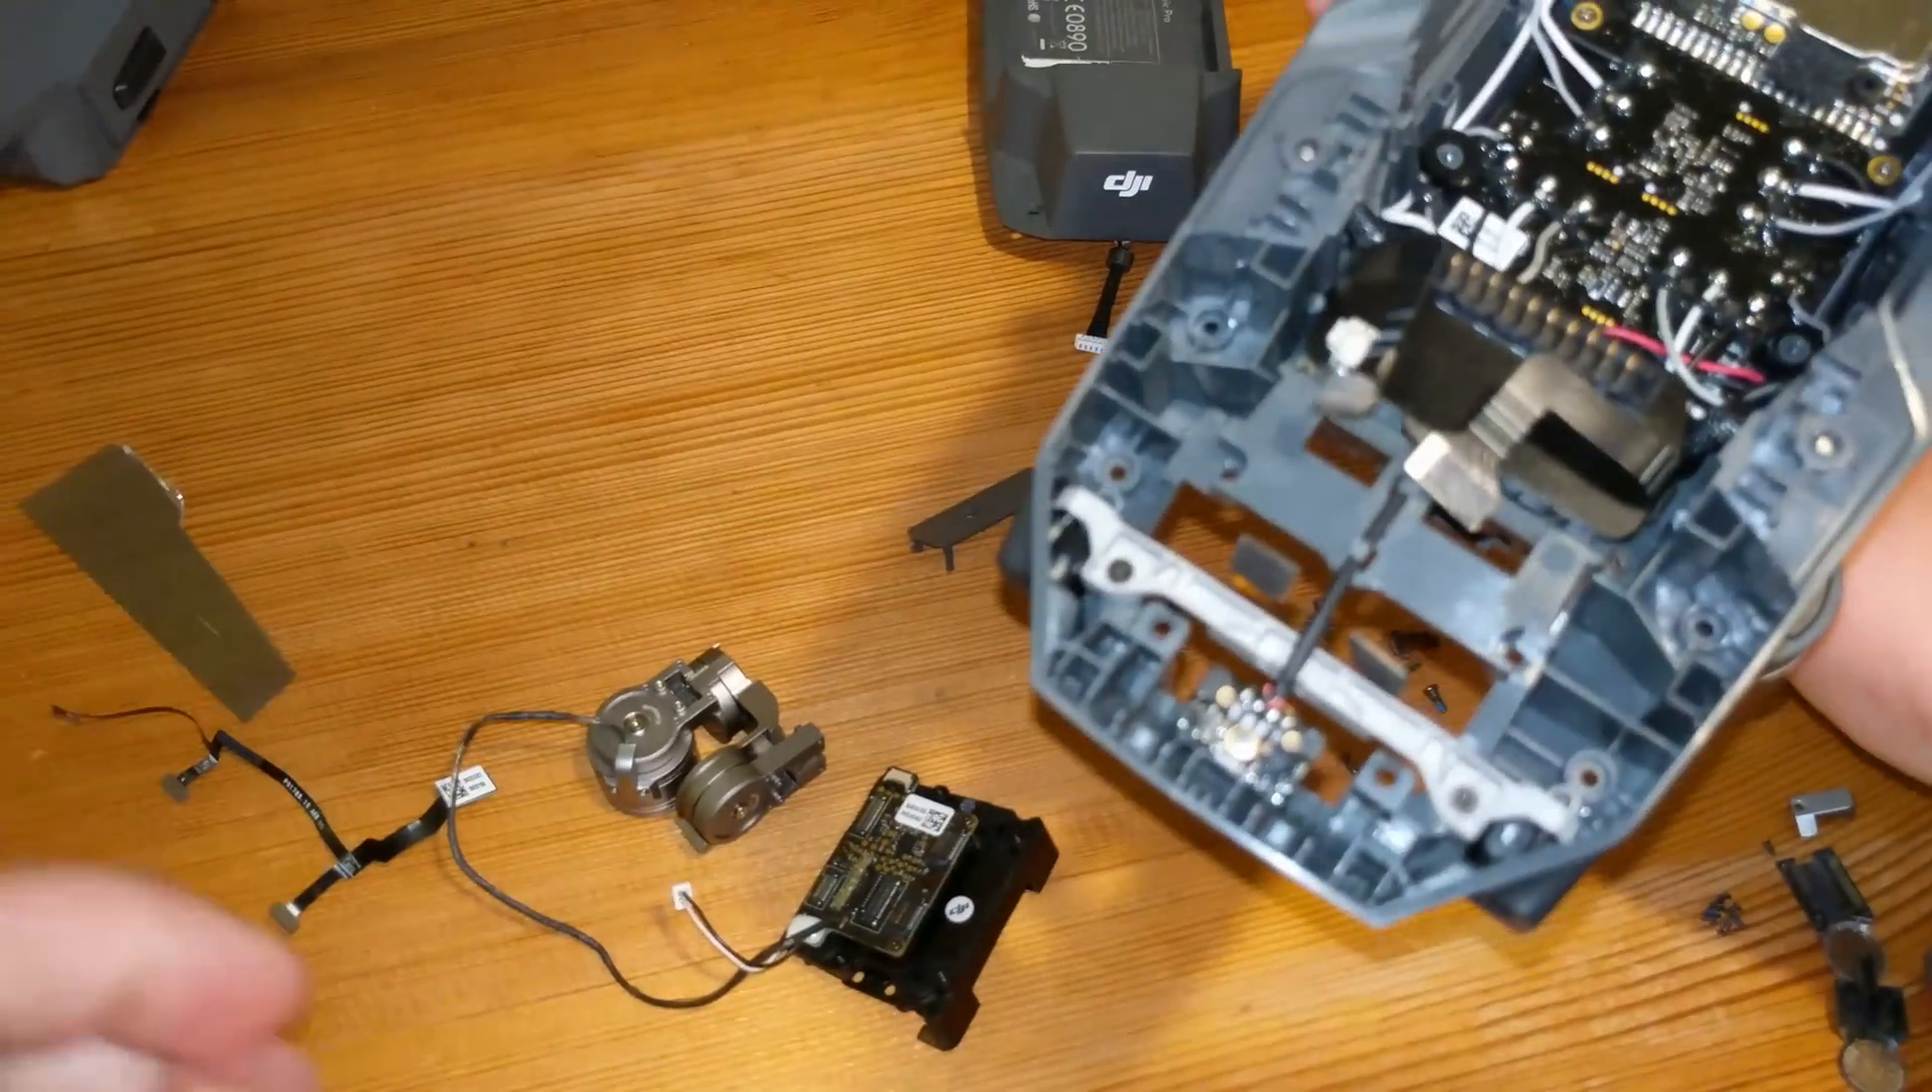Alright, so, I already took out the gimbal as you can see.